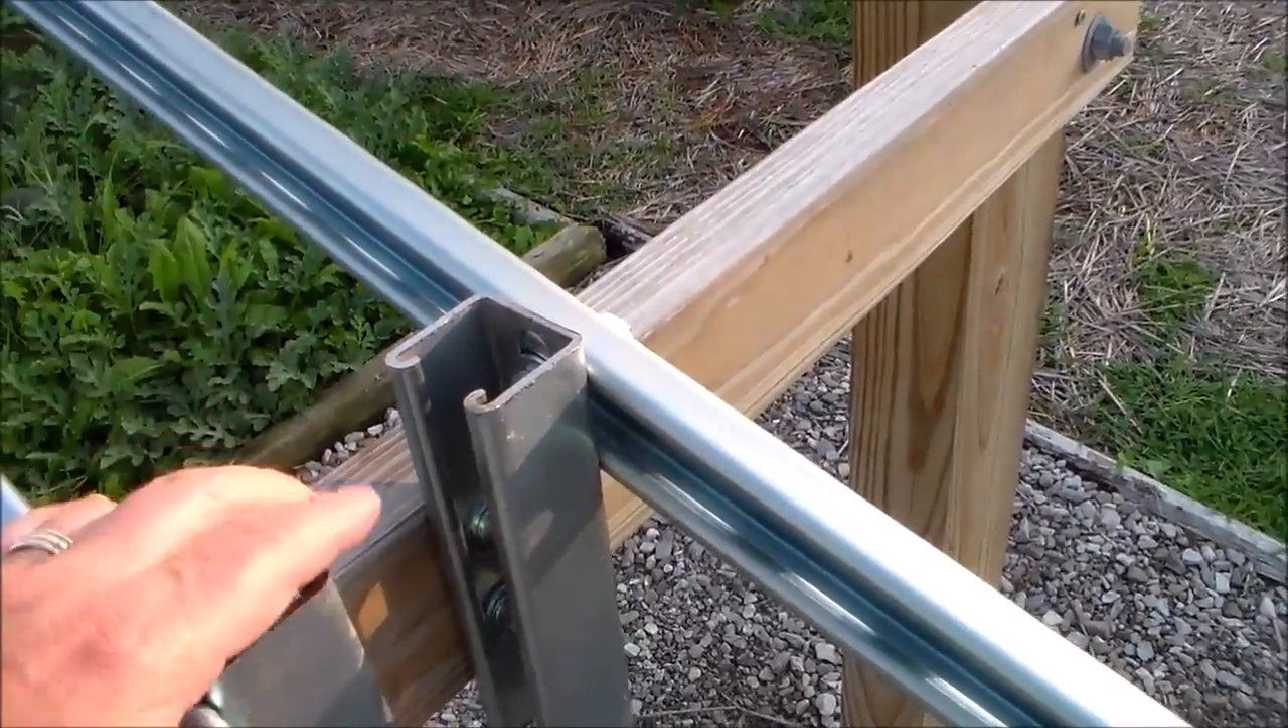I took a piece of the super strut cut it down drilled a couple holes in it and mounted it onto the the 2x4 that I've got running across here.